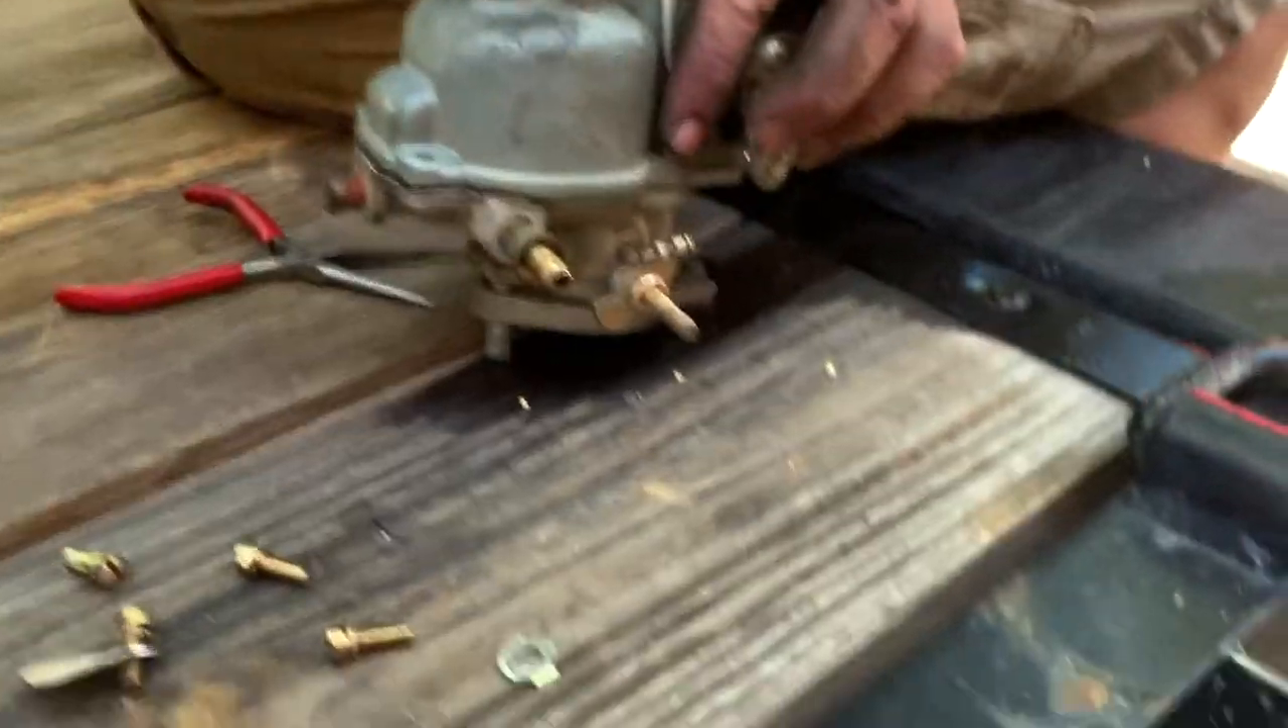So, carb's coming off. We got the carburetor out.